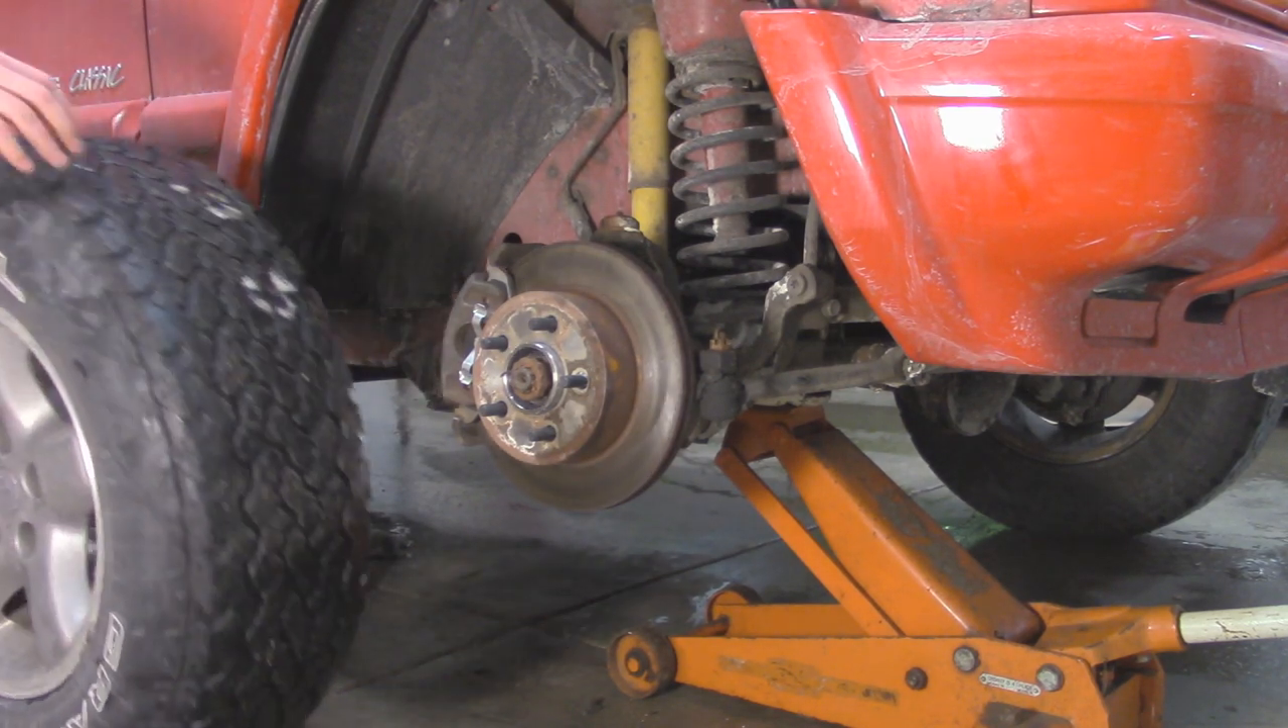Okay, so now the last thing we've got to do is just put on the wheel.